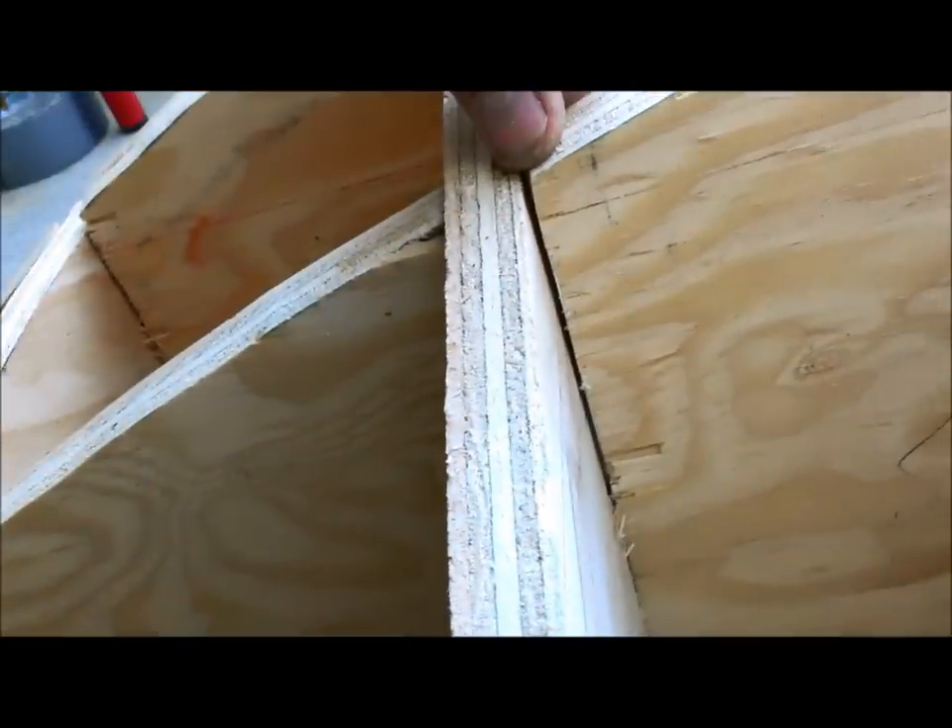If you look really closely sometimes there's like little gaps and stuff. Like right there there's one.